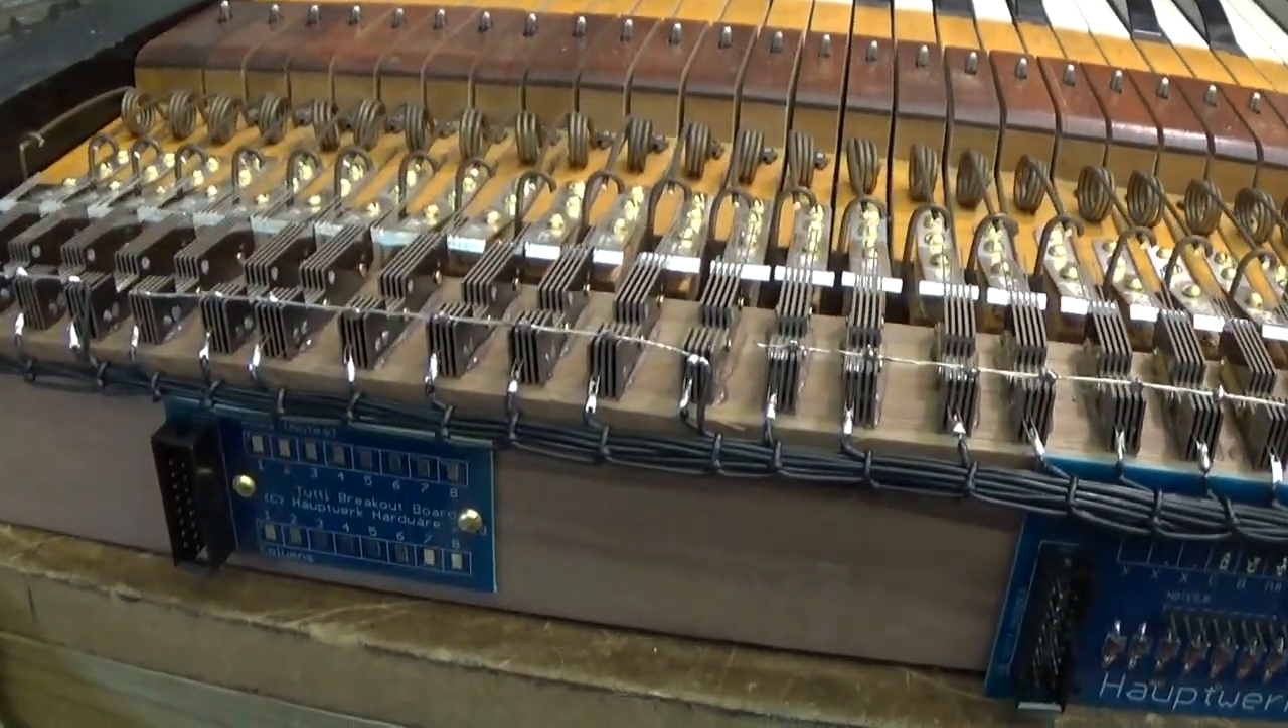OK, so that's all of the wiring laced together now. And it's nice and neat and tidy.